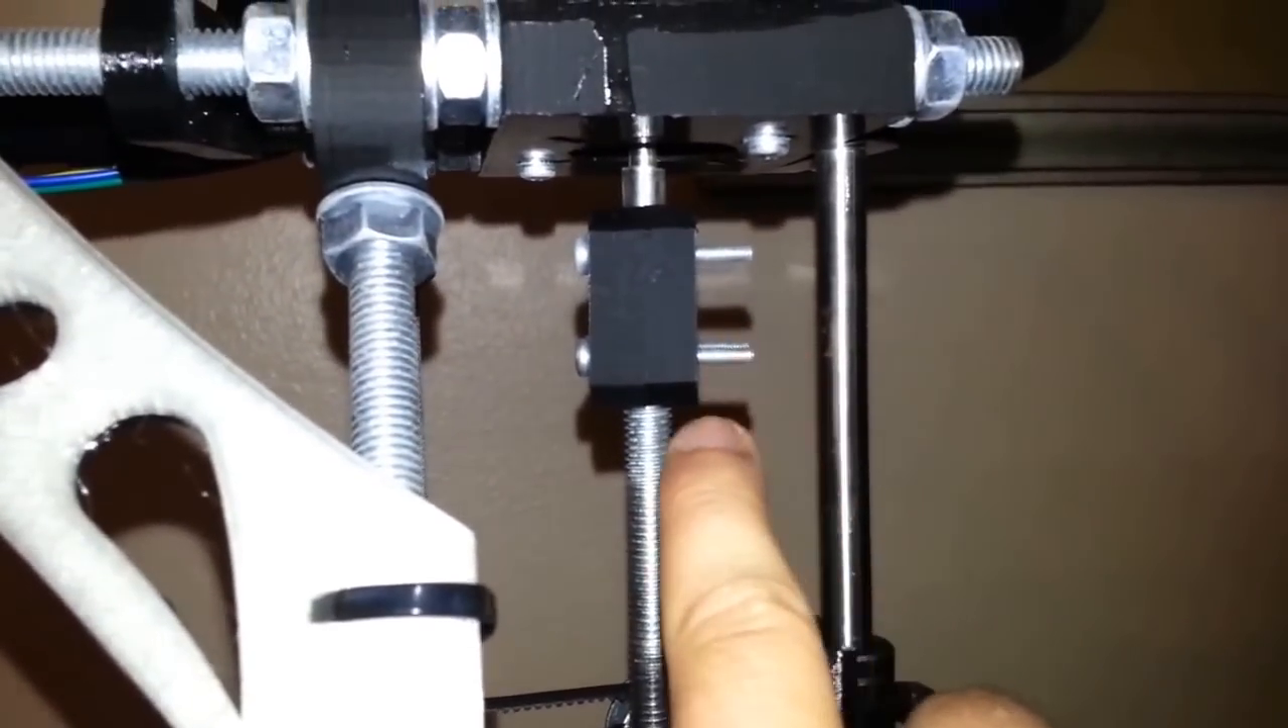And I built my Prusa with these couplers and you can see these screws stick out on one side and flush on the other.